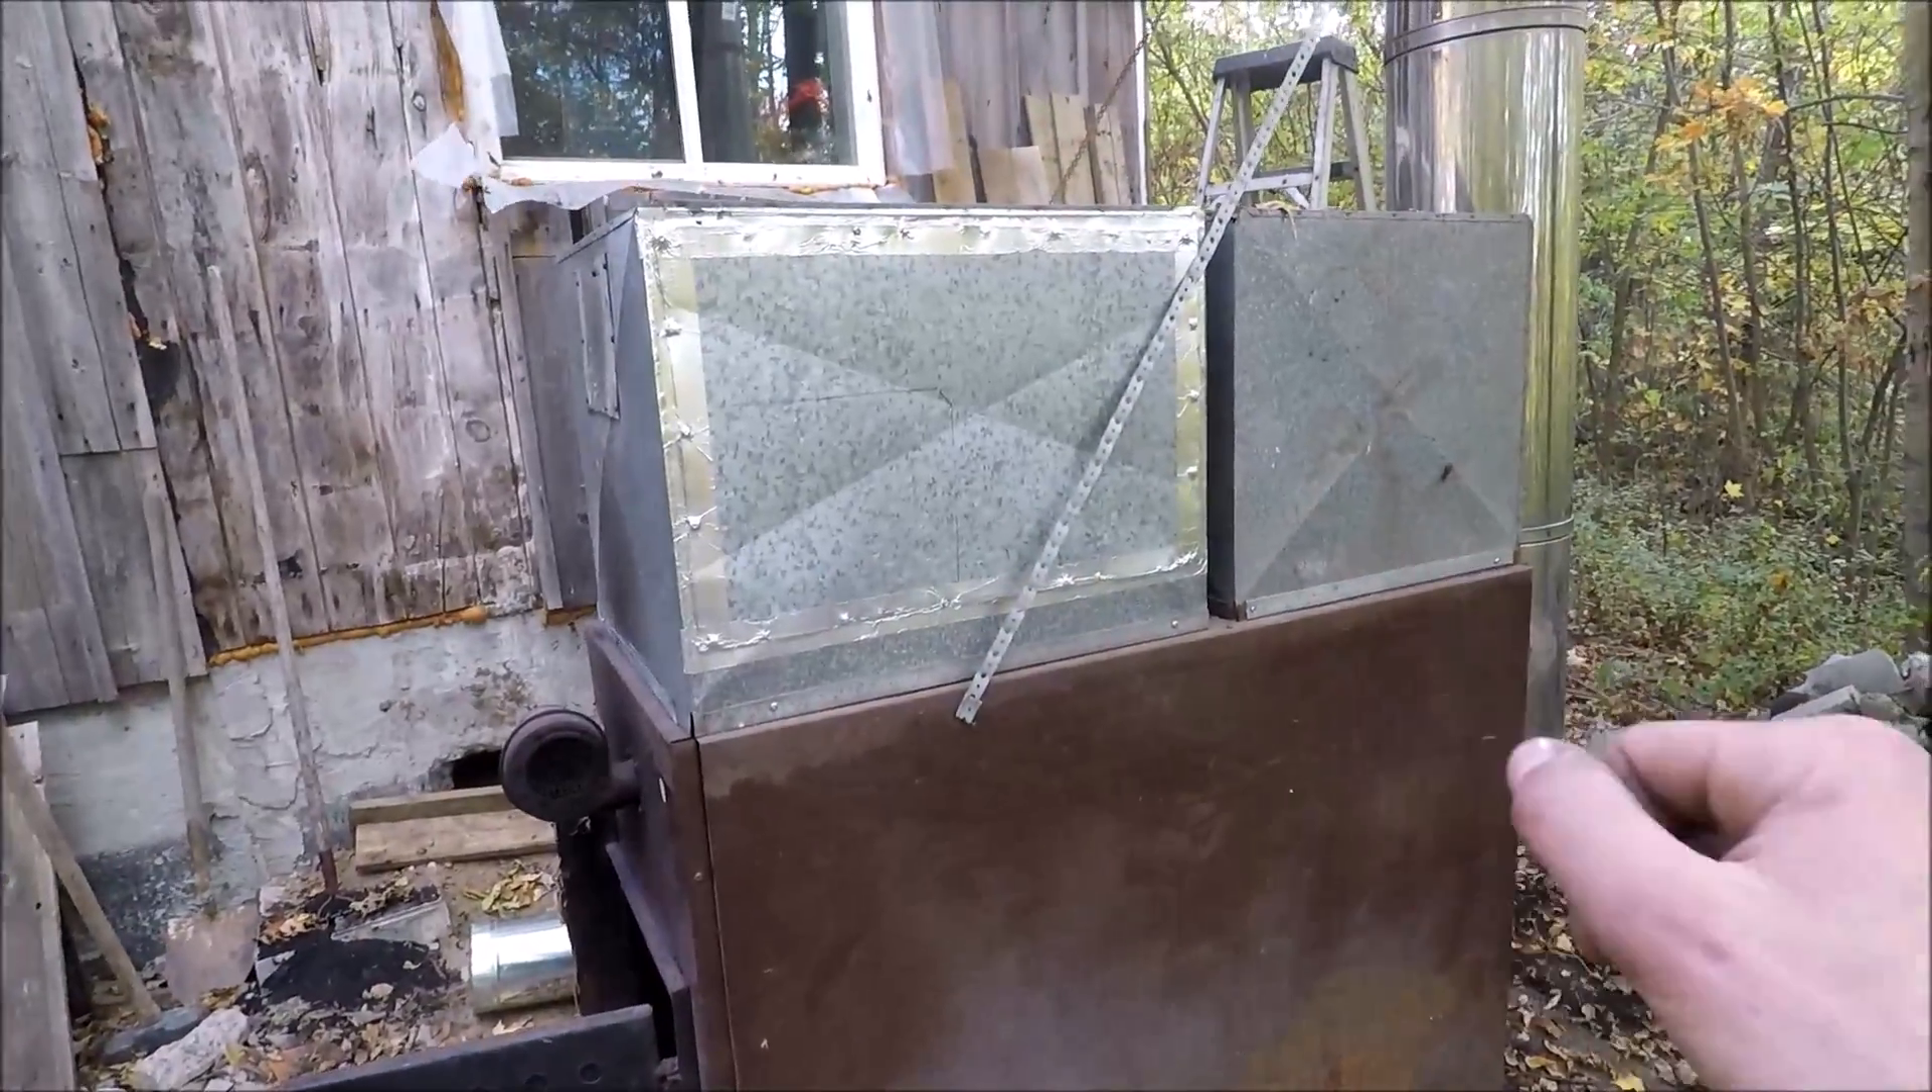I have put on these two plenums here.